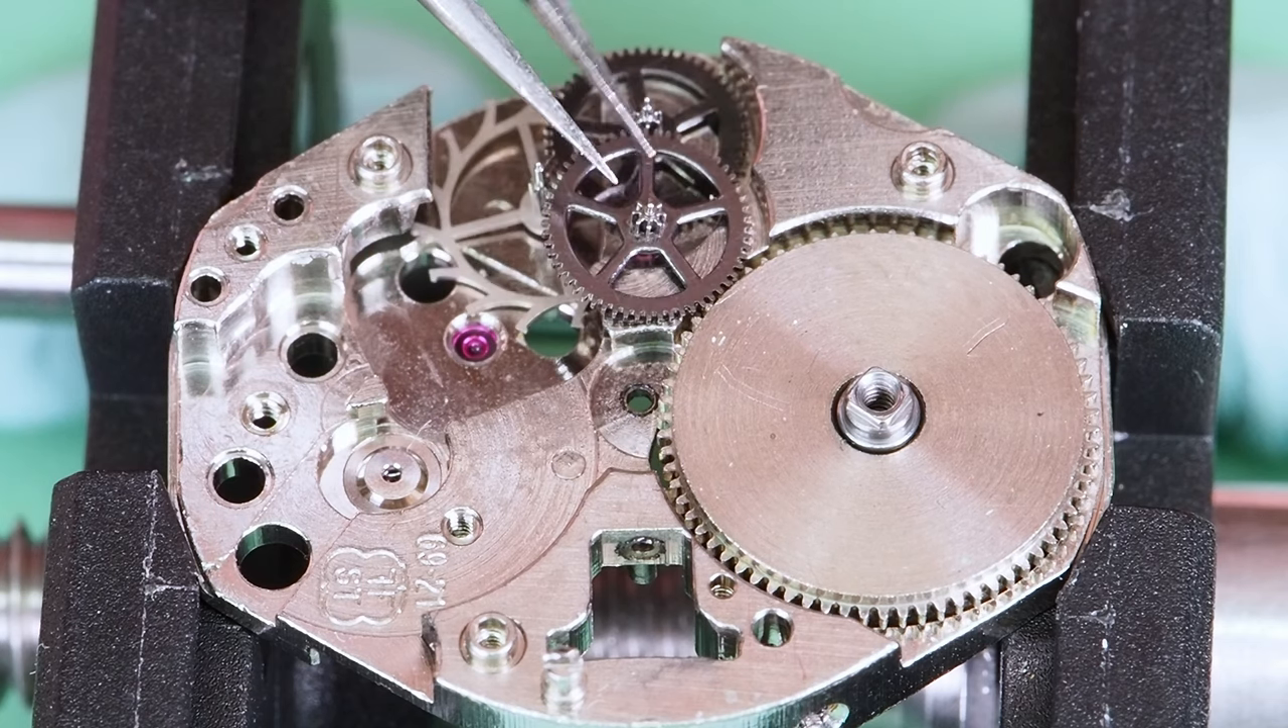Now the train is exposed, I can remove the train wheels.